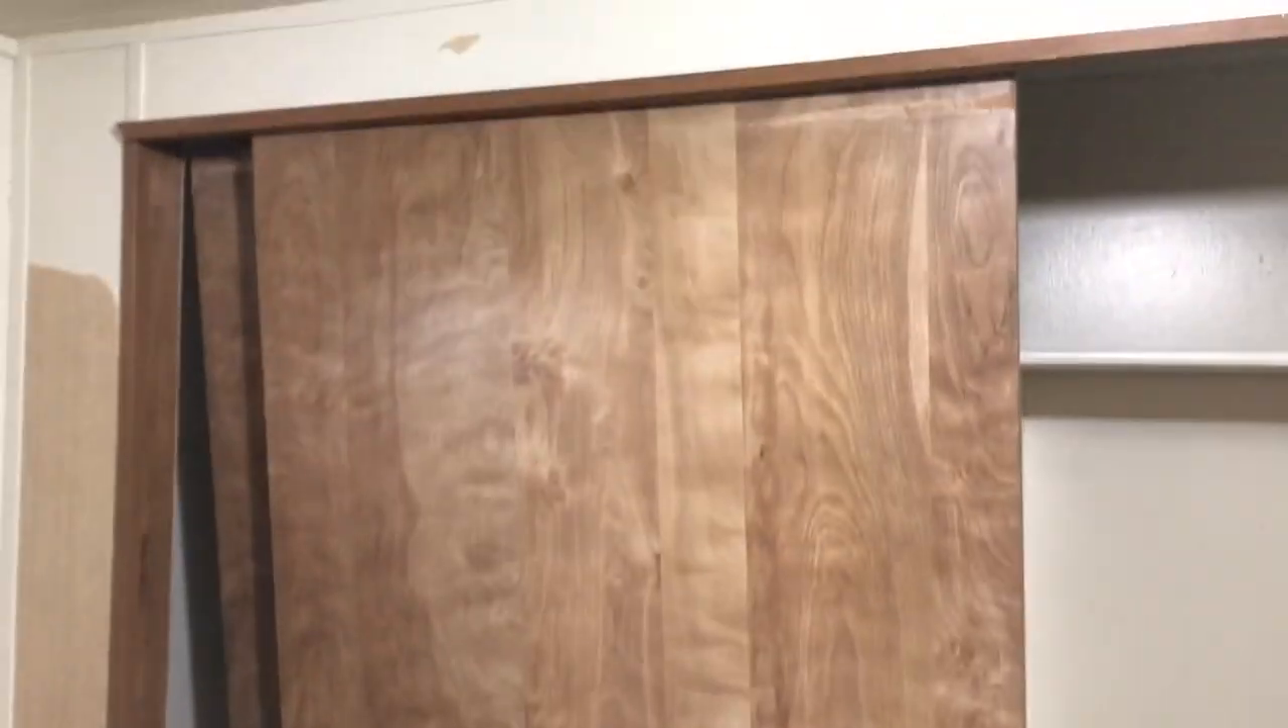The doors don't seem to fit or they're not on their tracks.